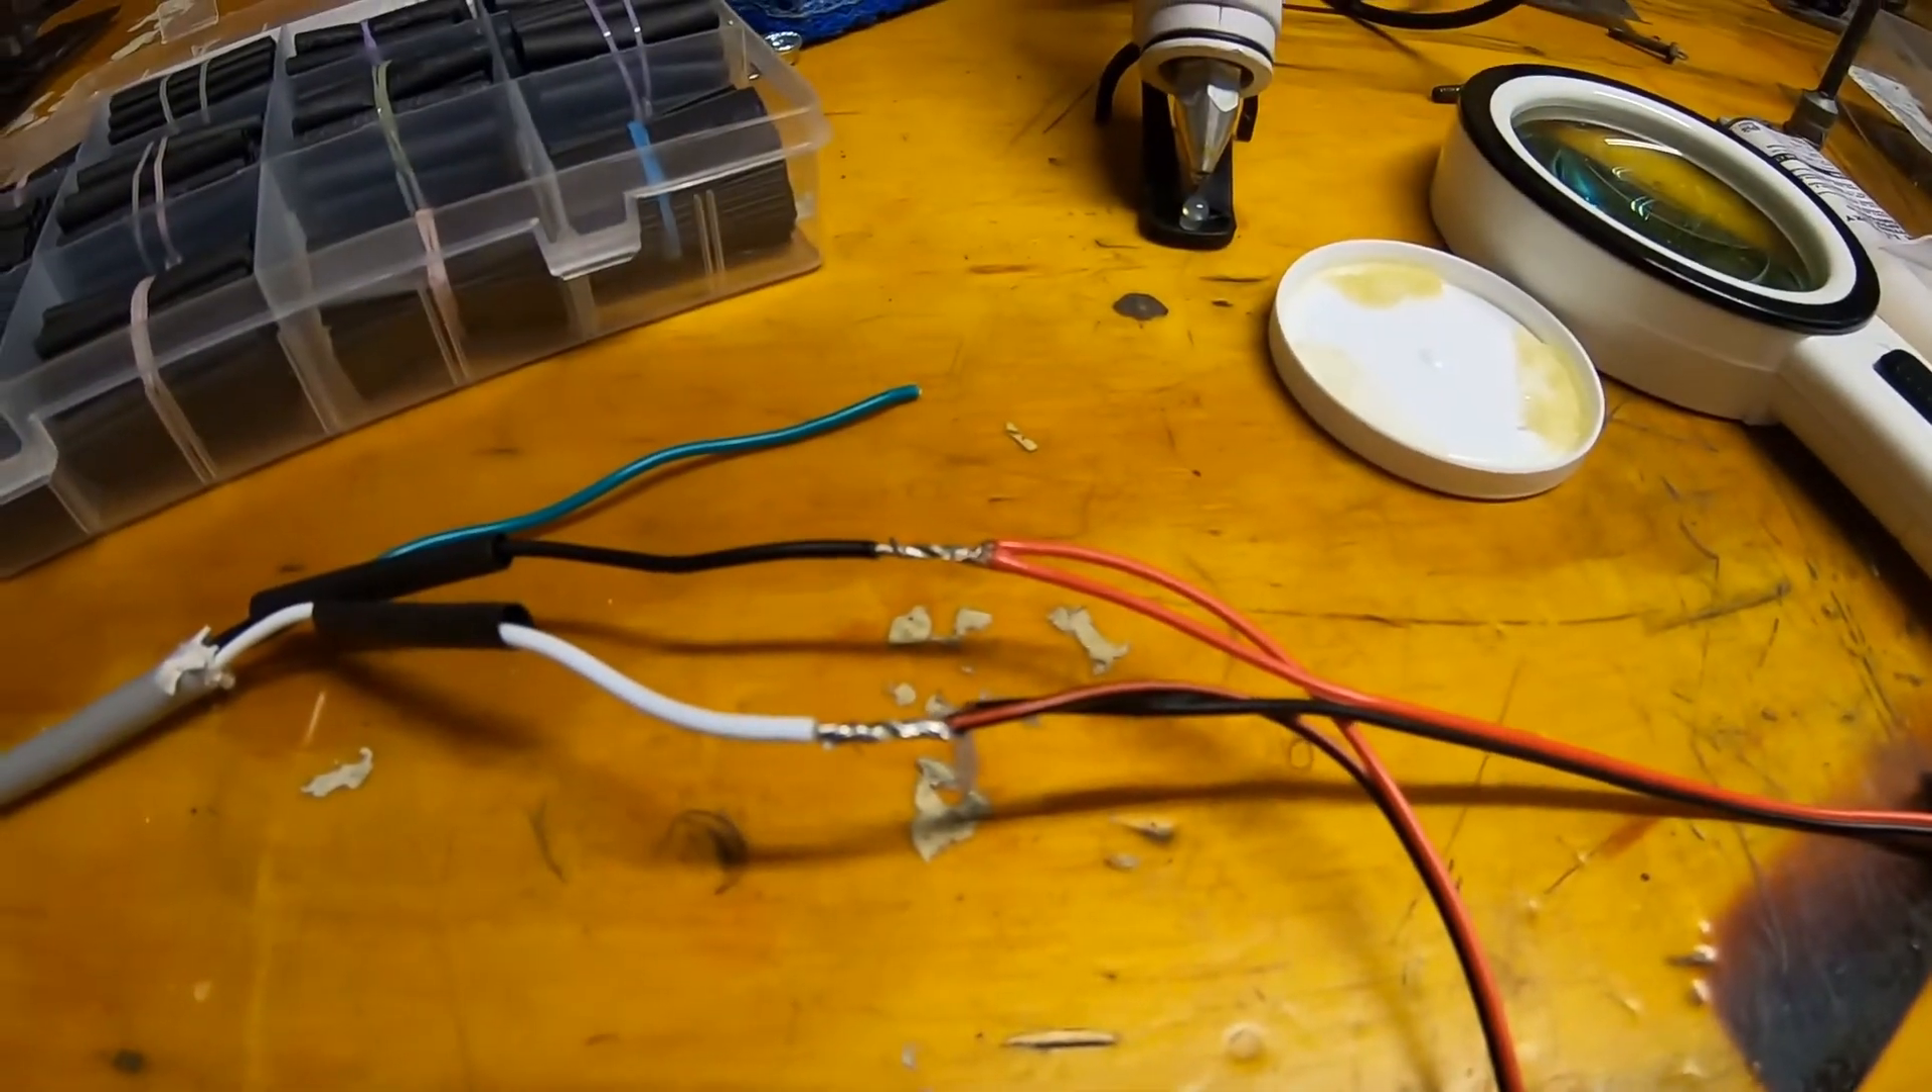Okay those solder joints are done.